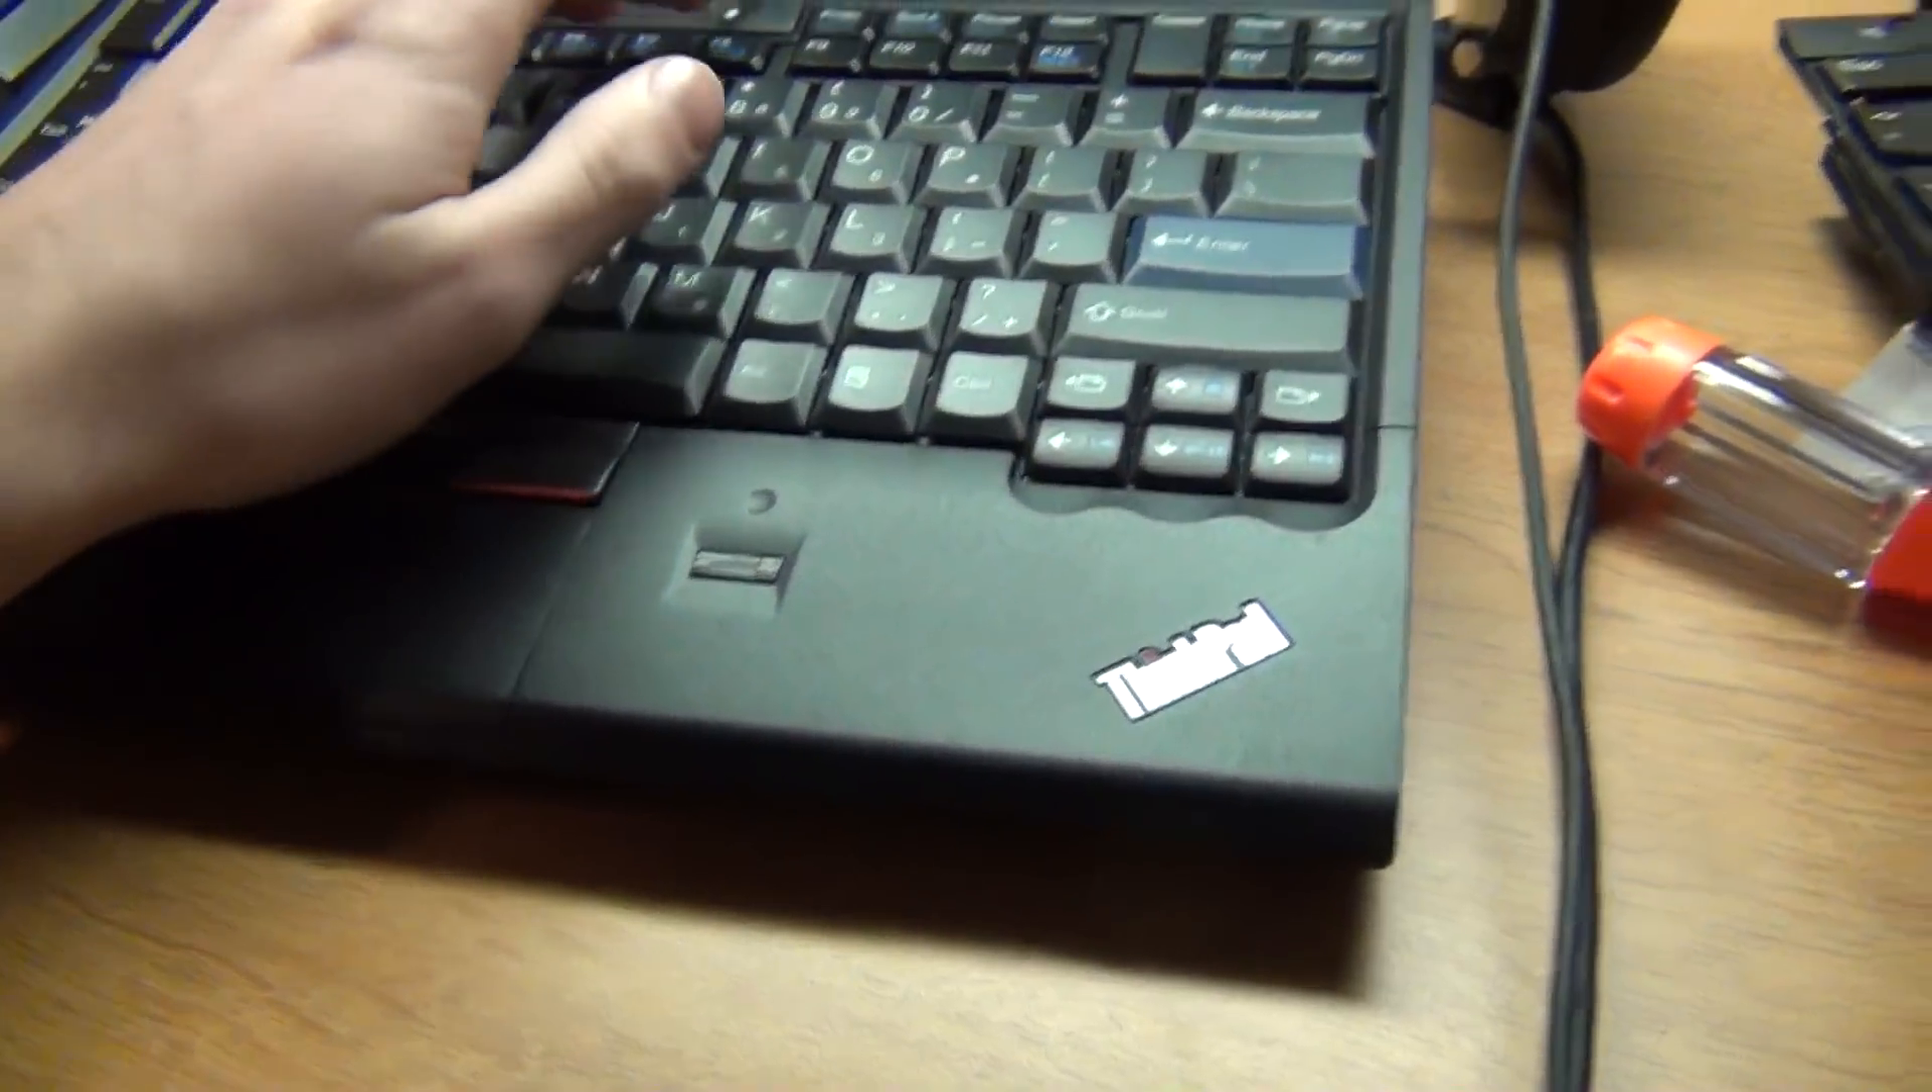We now have the X220 palm rest in. As well as the keyboard.